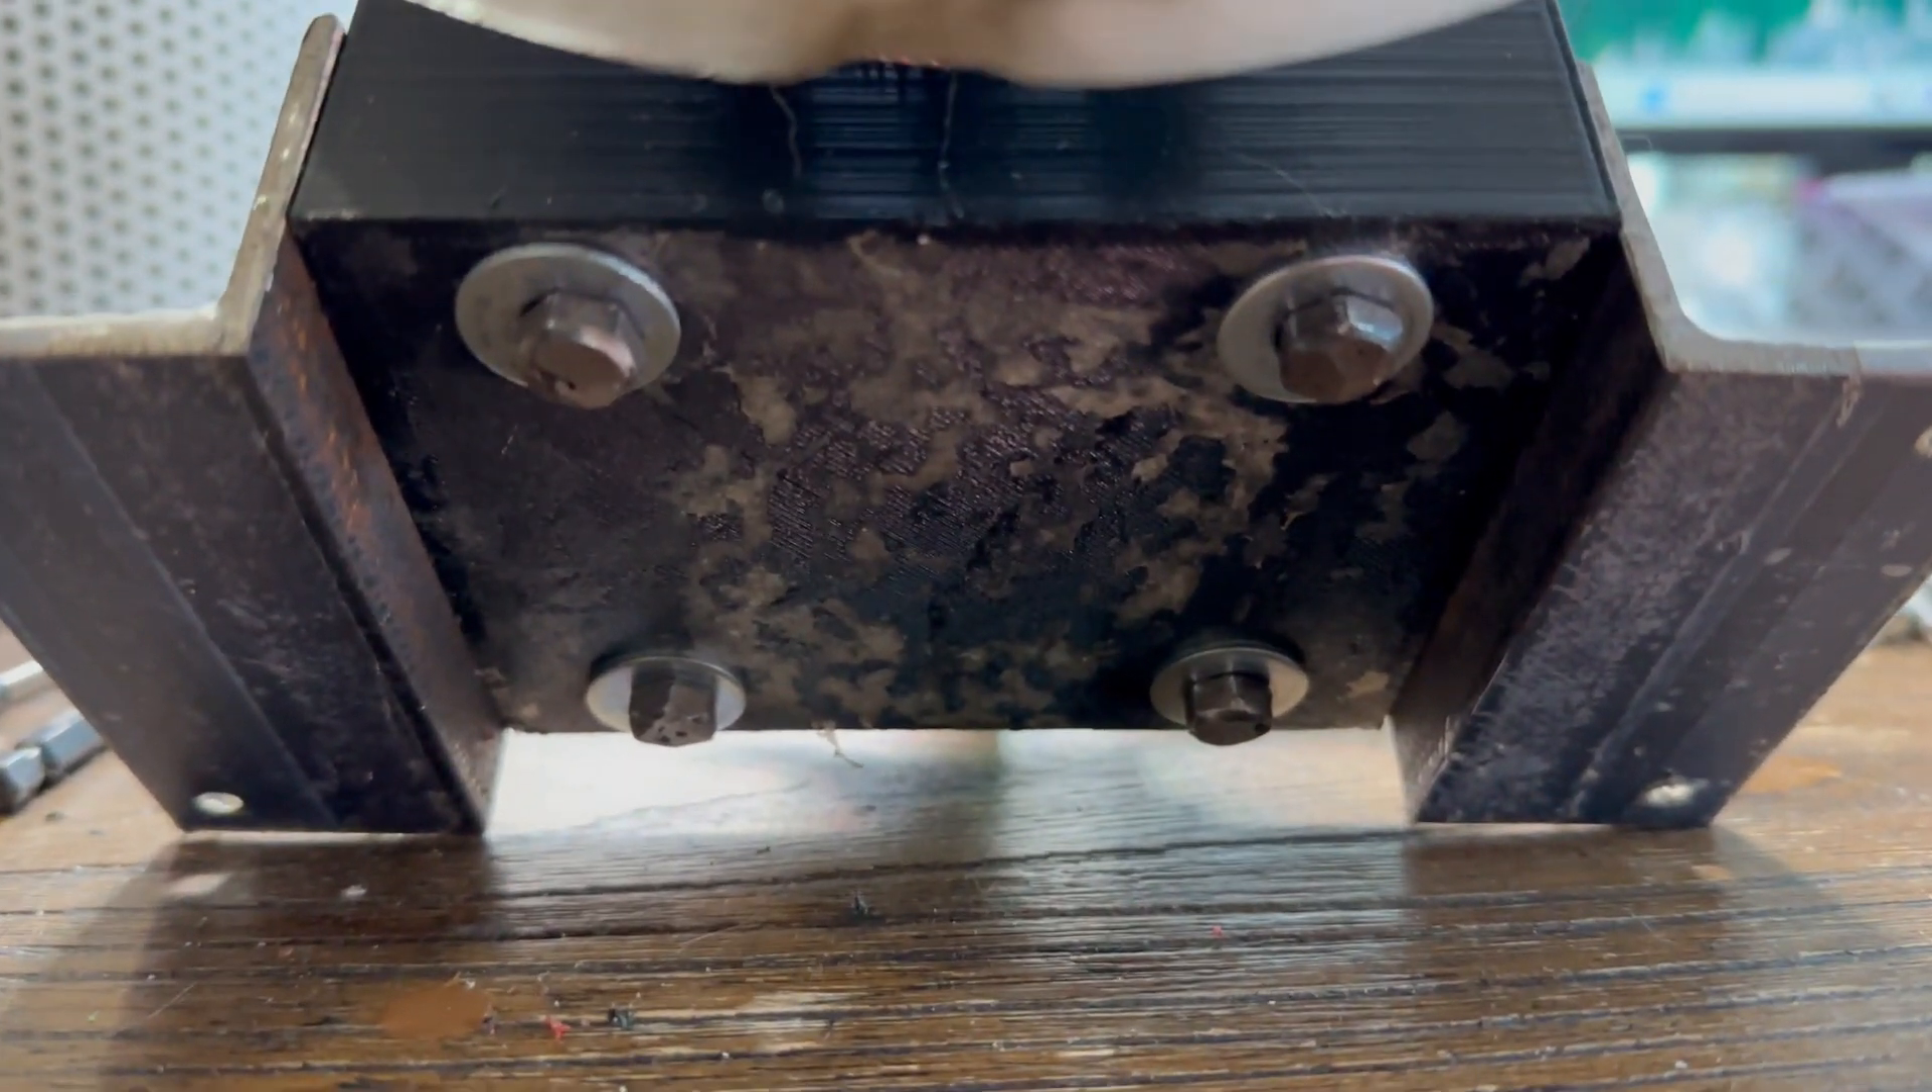They haven't broke yet yet but I did put washers on the bottom so I can really torque it down.